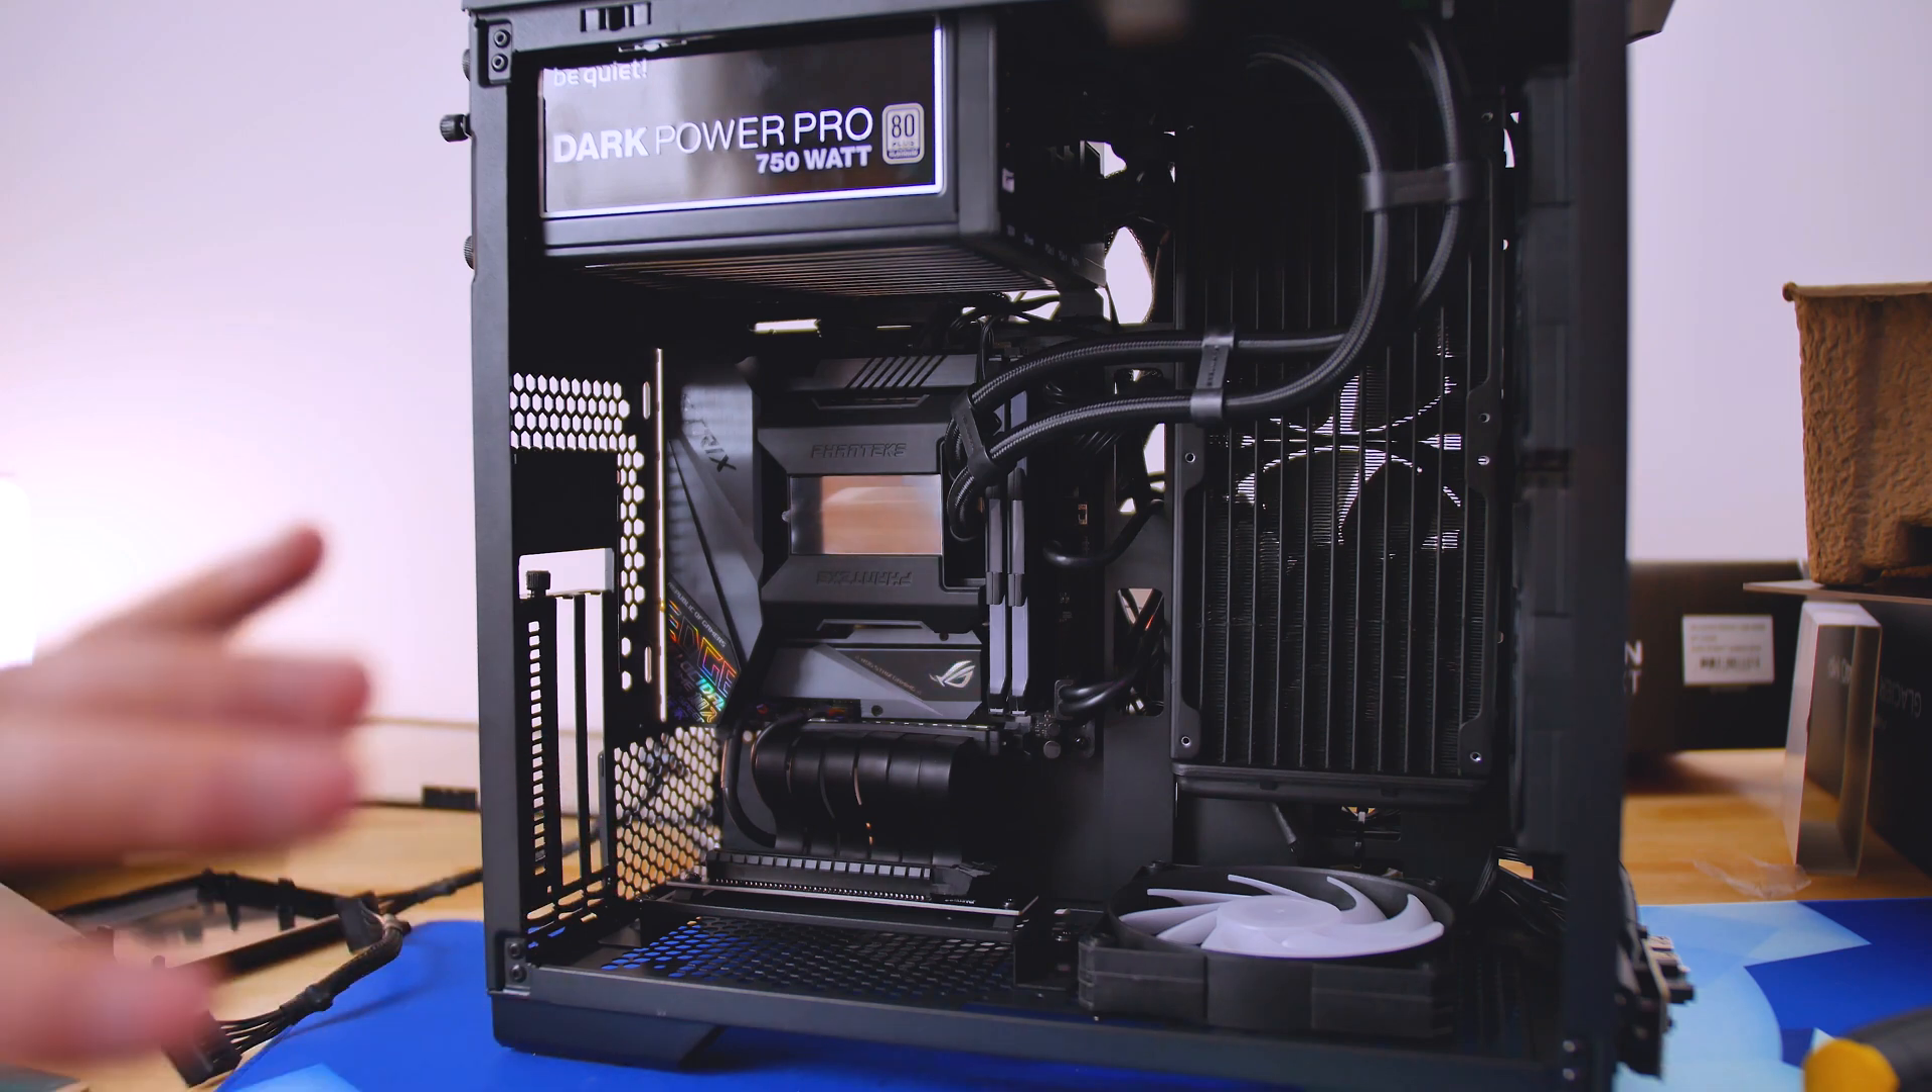All right, so I have pretty much everything installed except for the GPU.